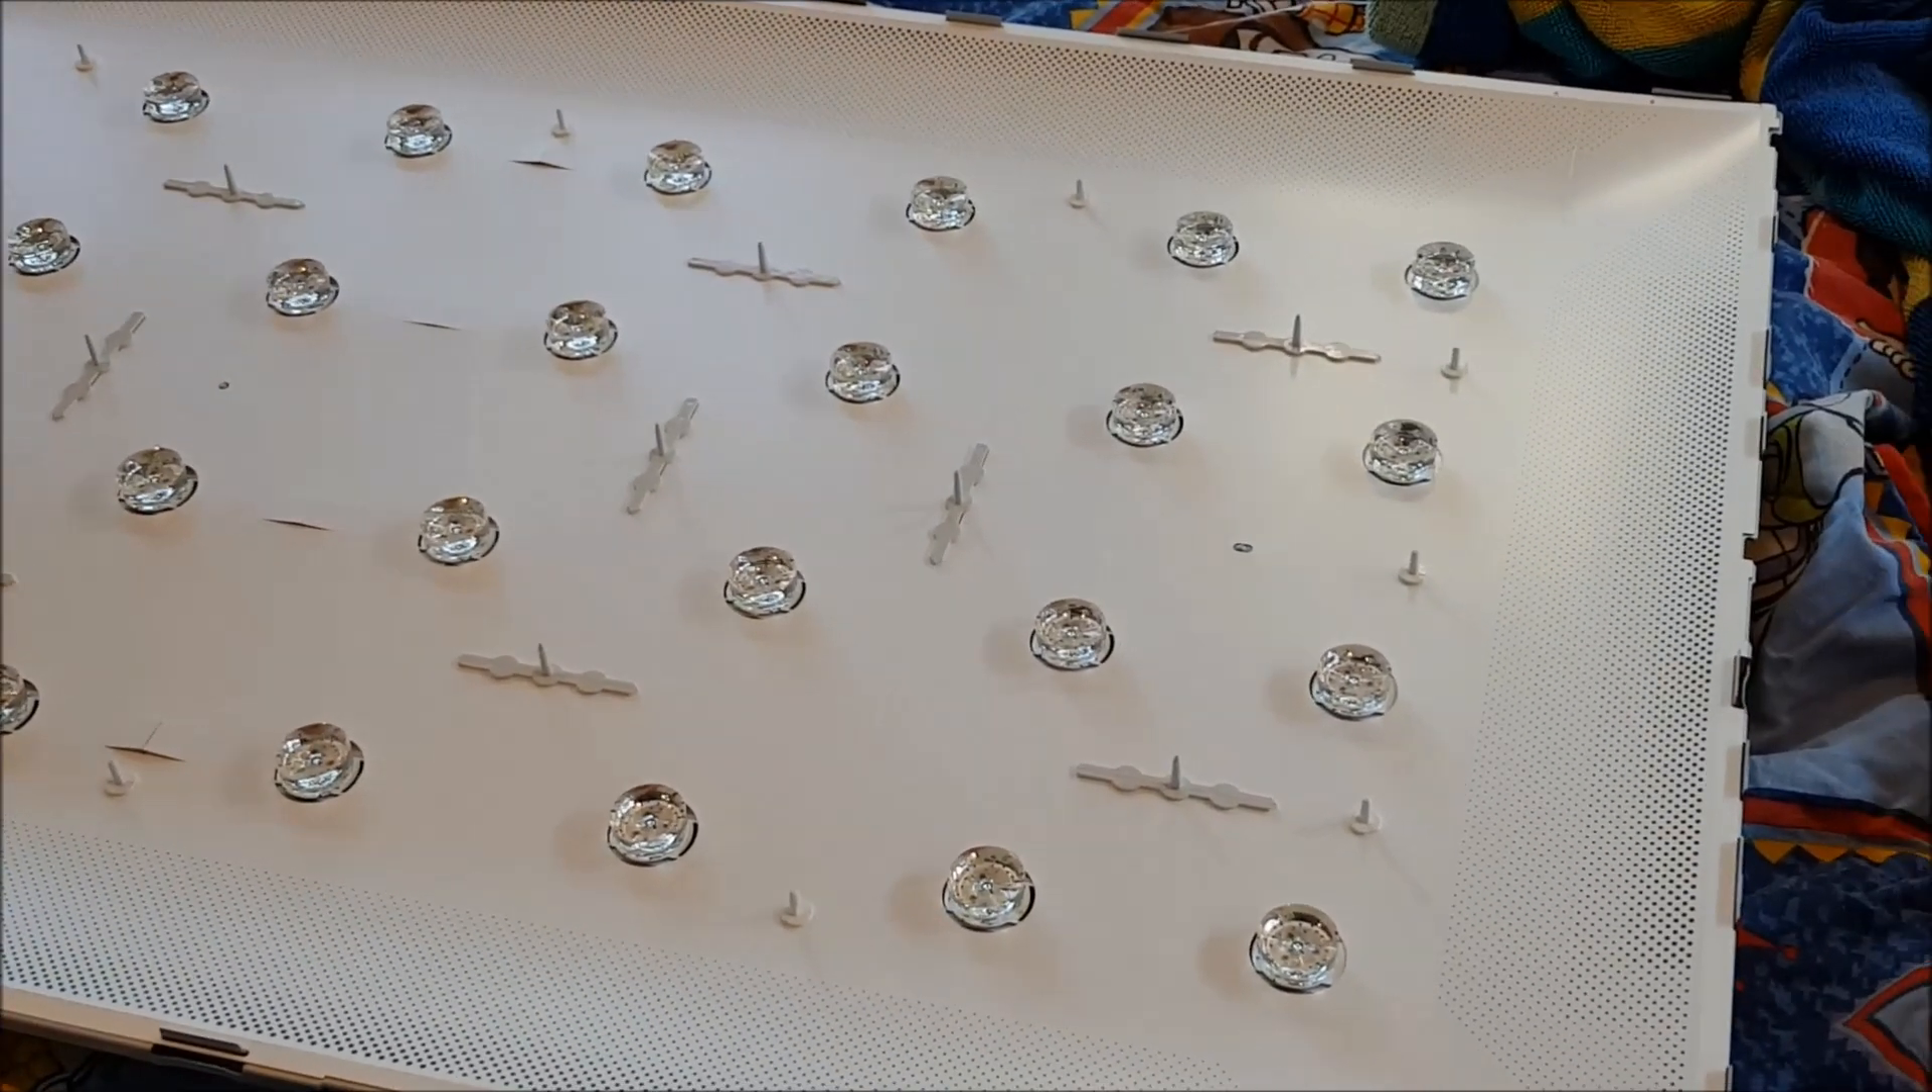So now you can see all of our lenses are back in place. We have glued every single one of them and the glue has had time to cure.